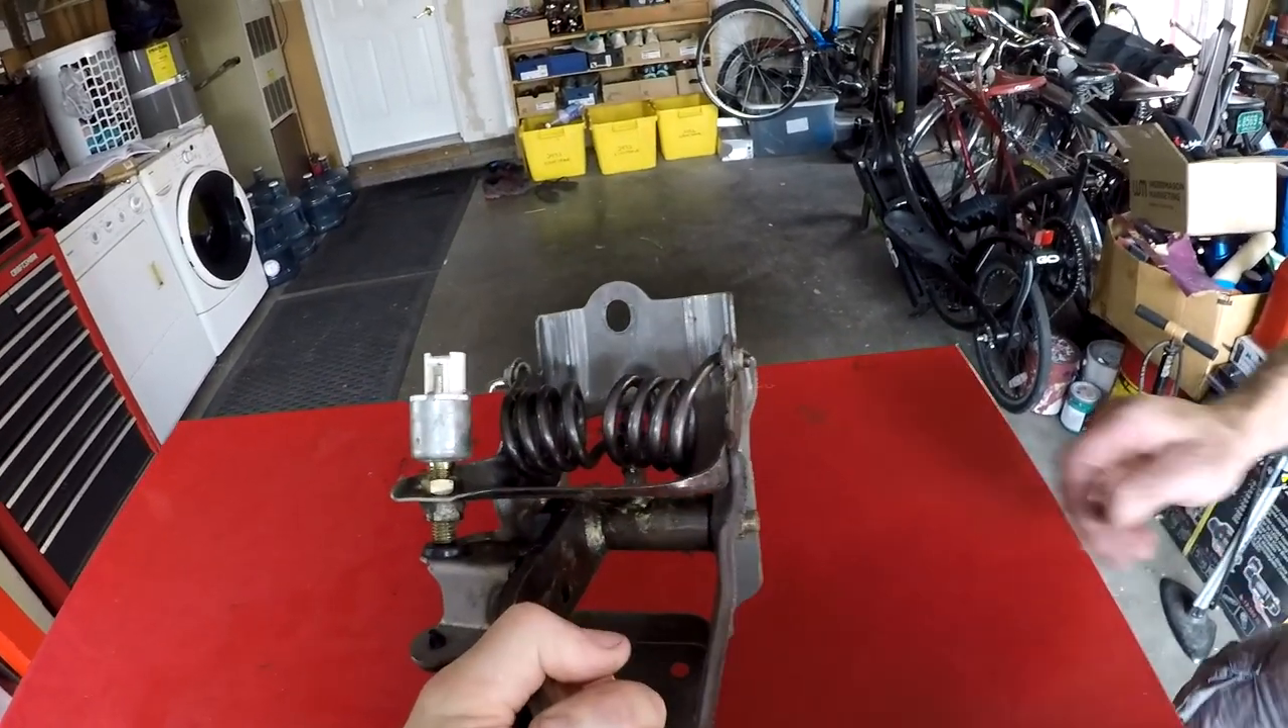So here's the whole clutch pedal assembly removed from the vehicle.